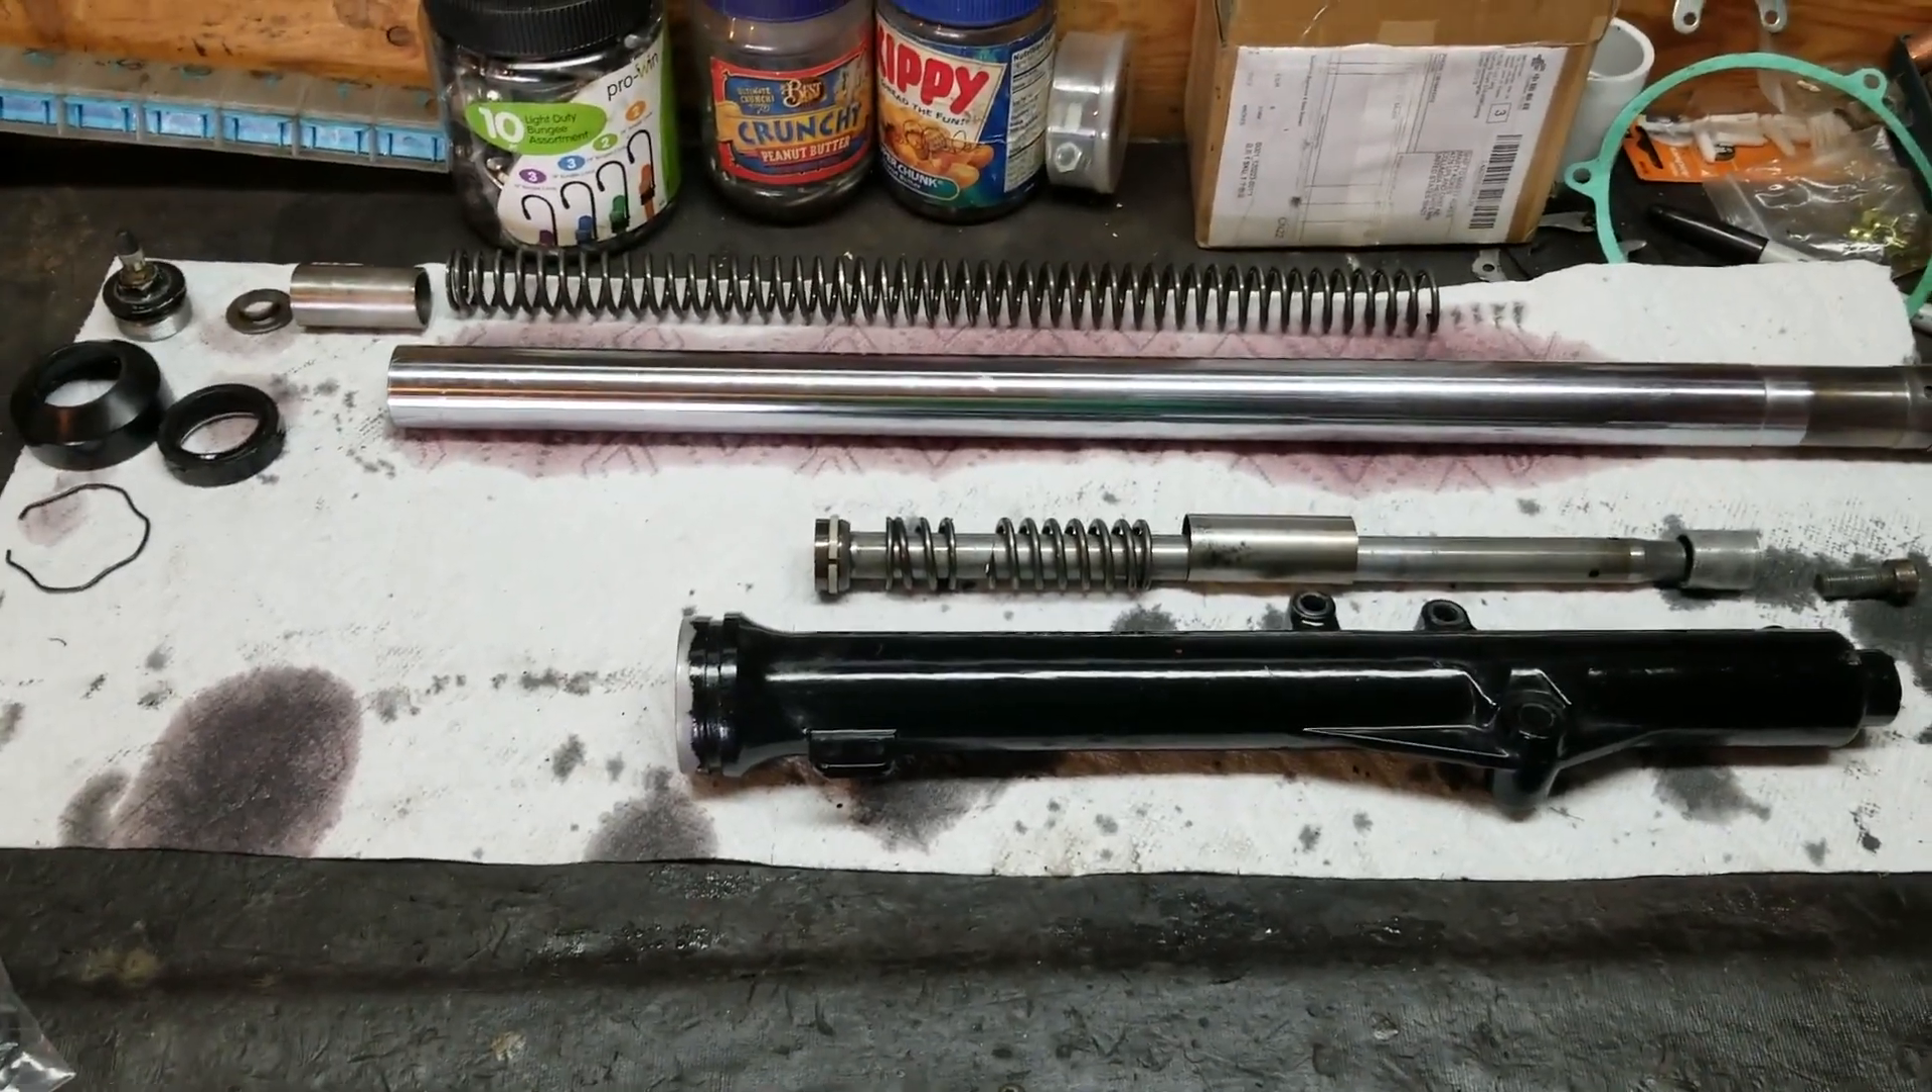Here's one fork tube fully disassembled.